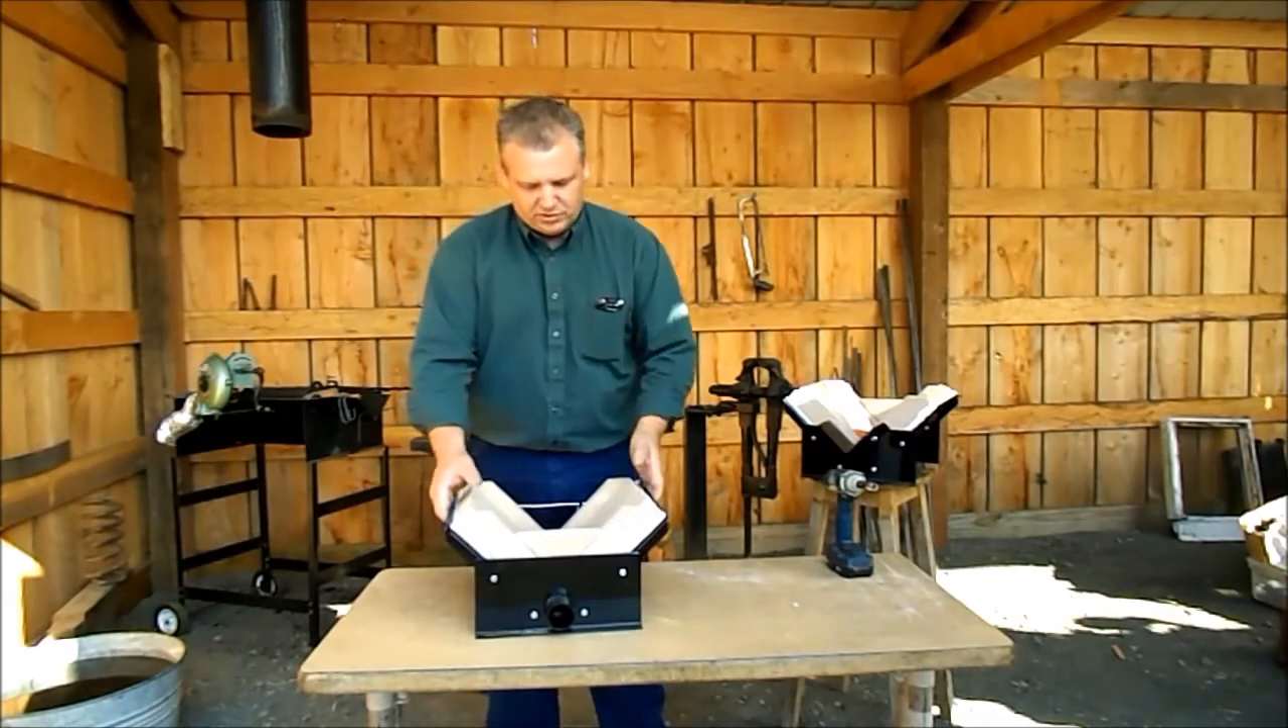You now have a fully assembled mini Whitlock wood -fired forge.